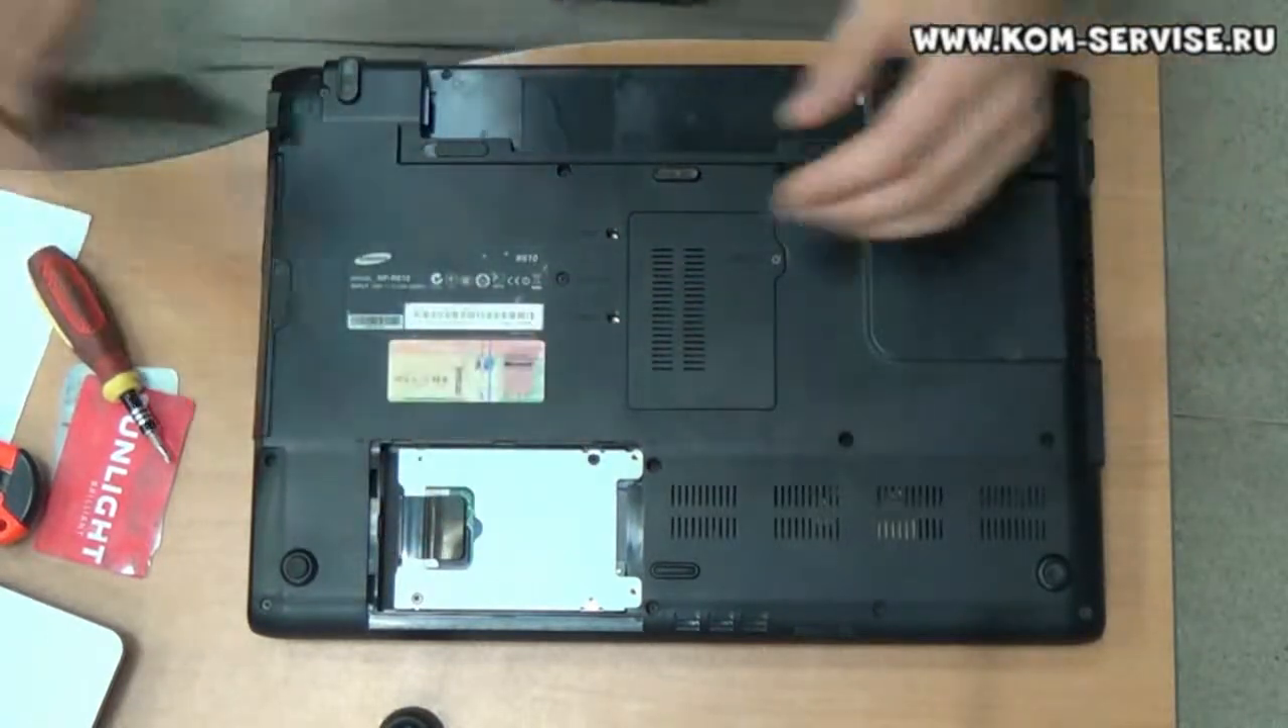Все, жесткий диск мы с вами вернули назад.